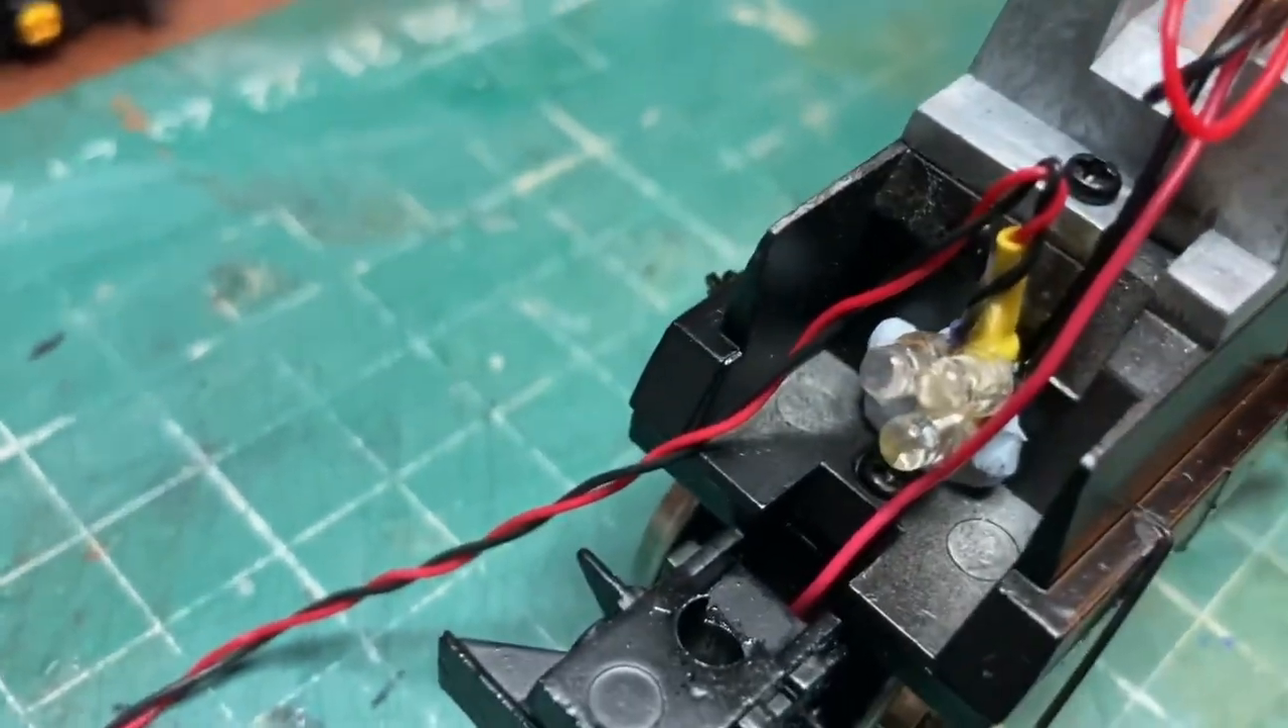Right, at the moment I've just put a bit of blue tack there and stuck my little light cluster against the back of the chassis there.